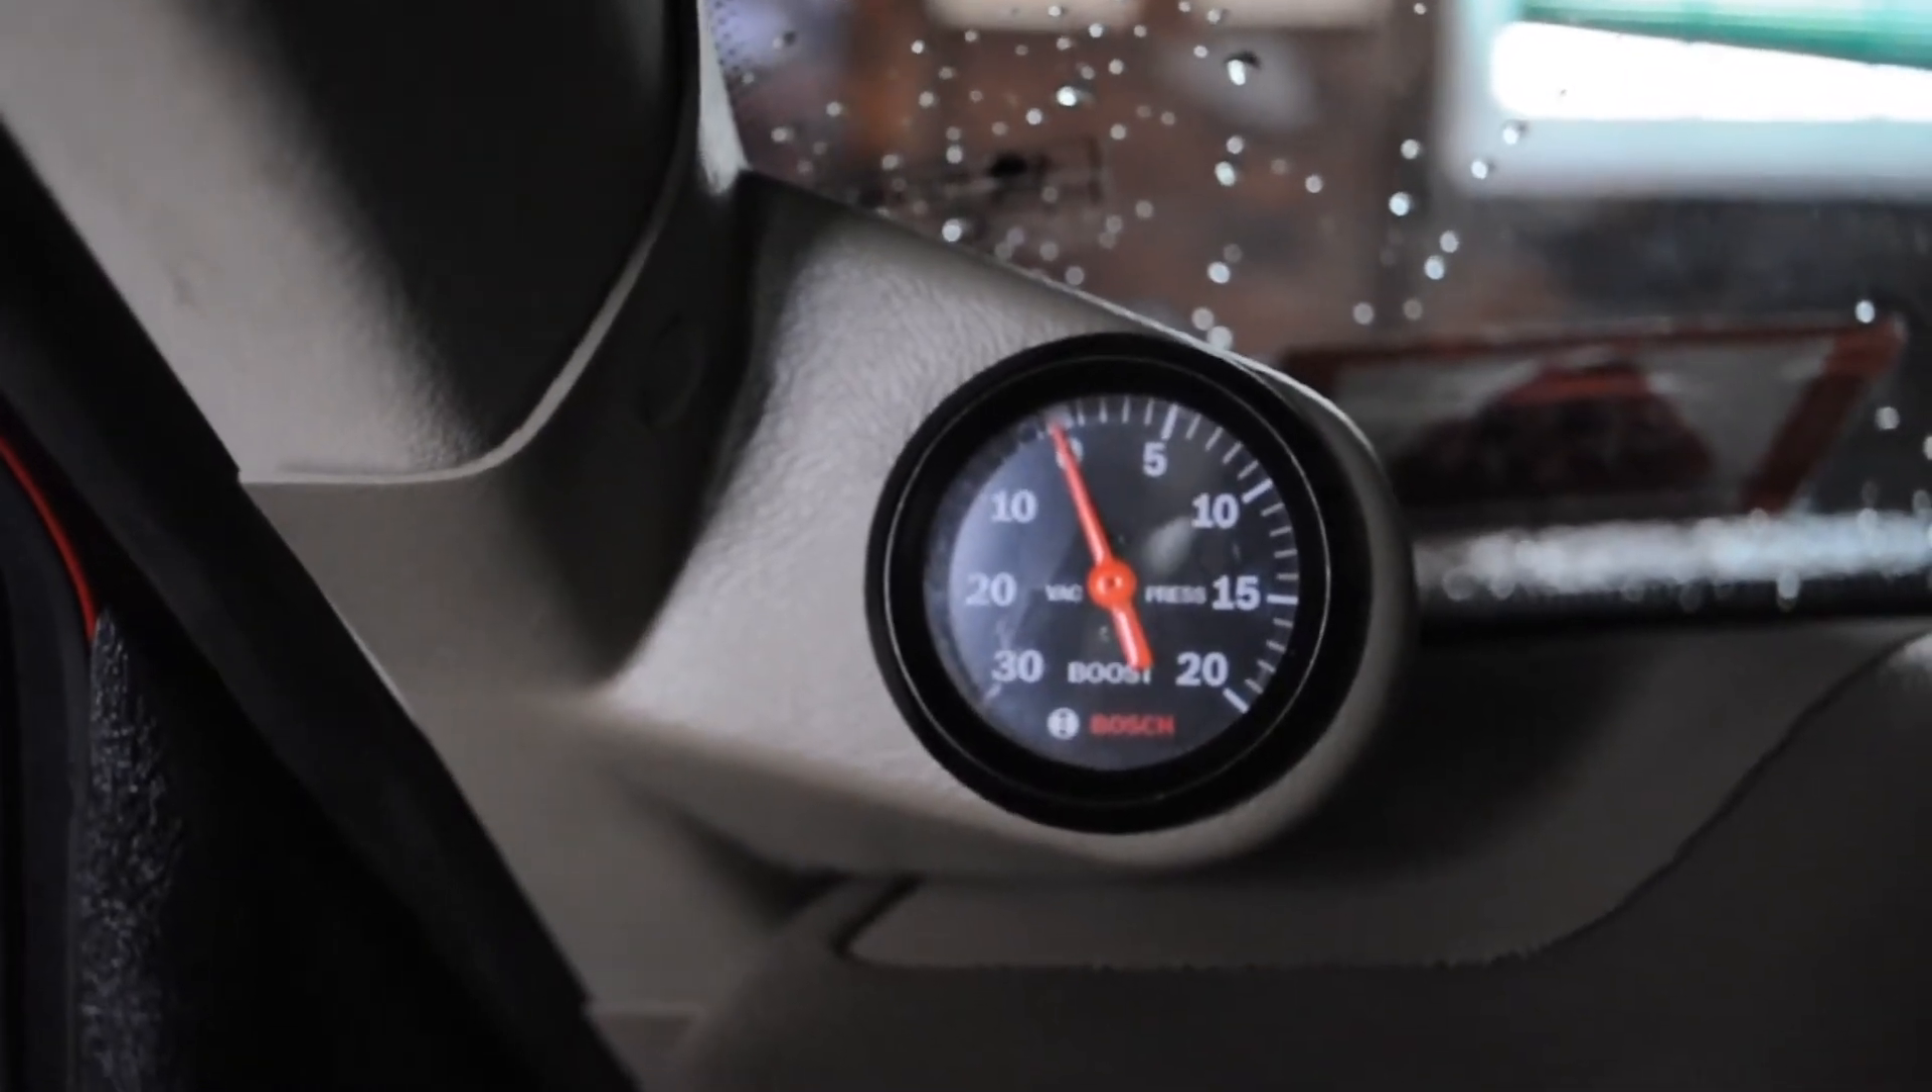Alright our boost gauge is all mounted up.